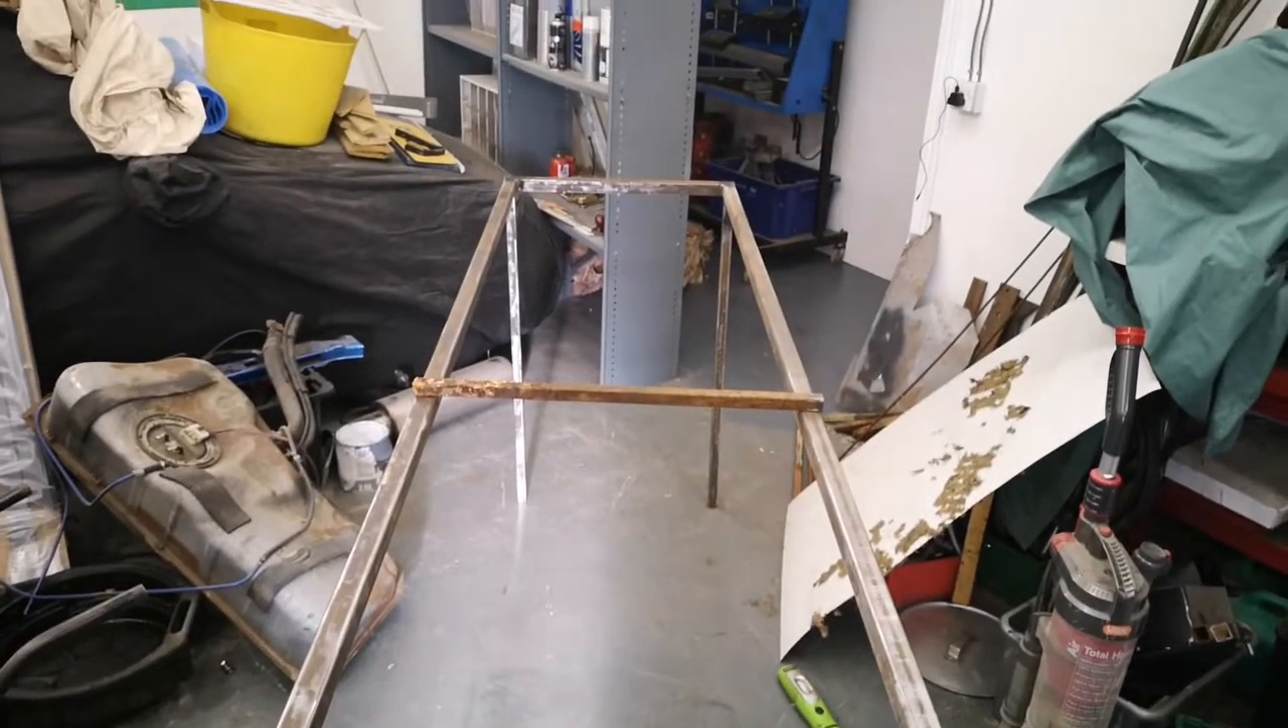So we now have a very basic table frame.